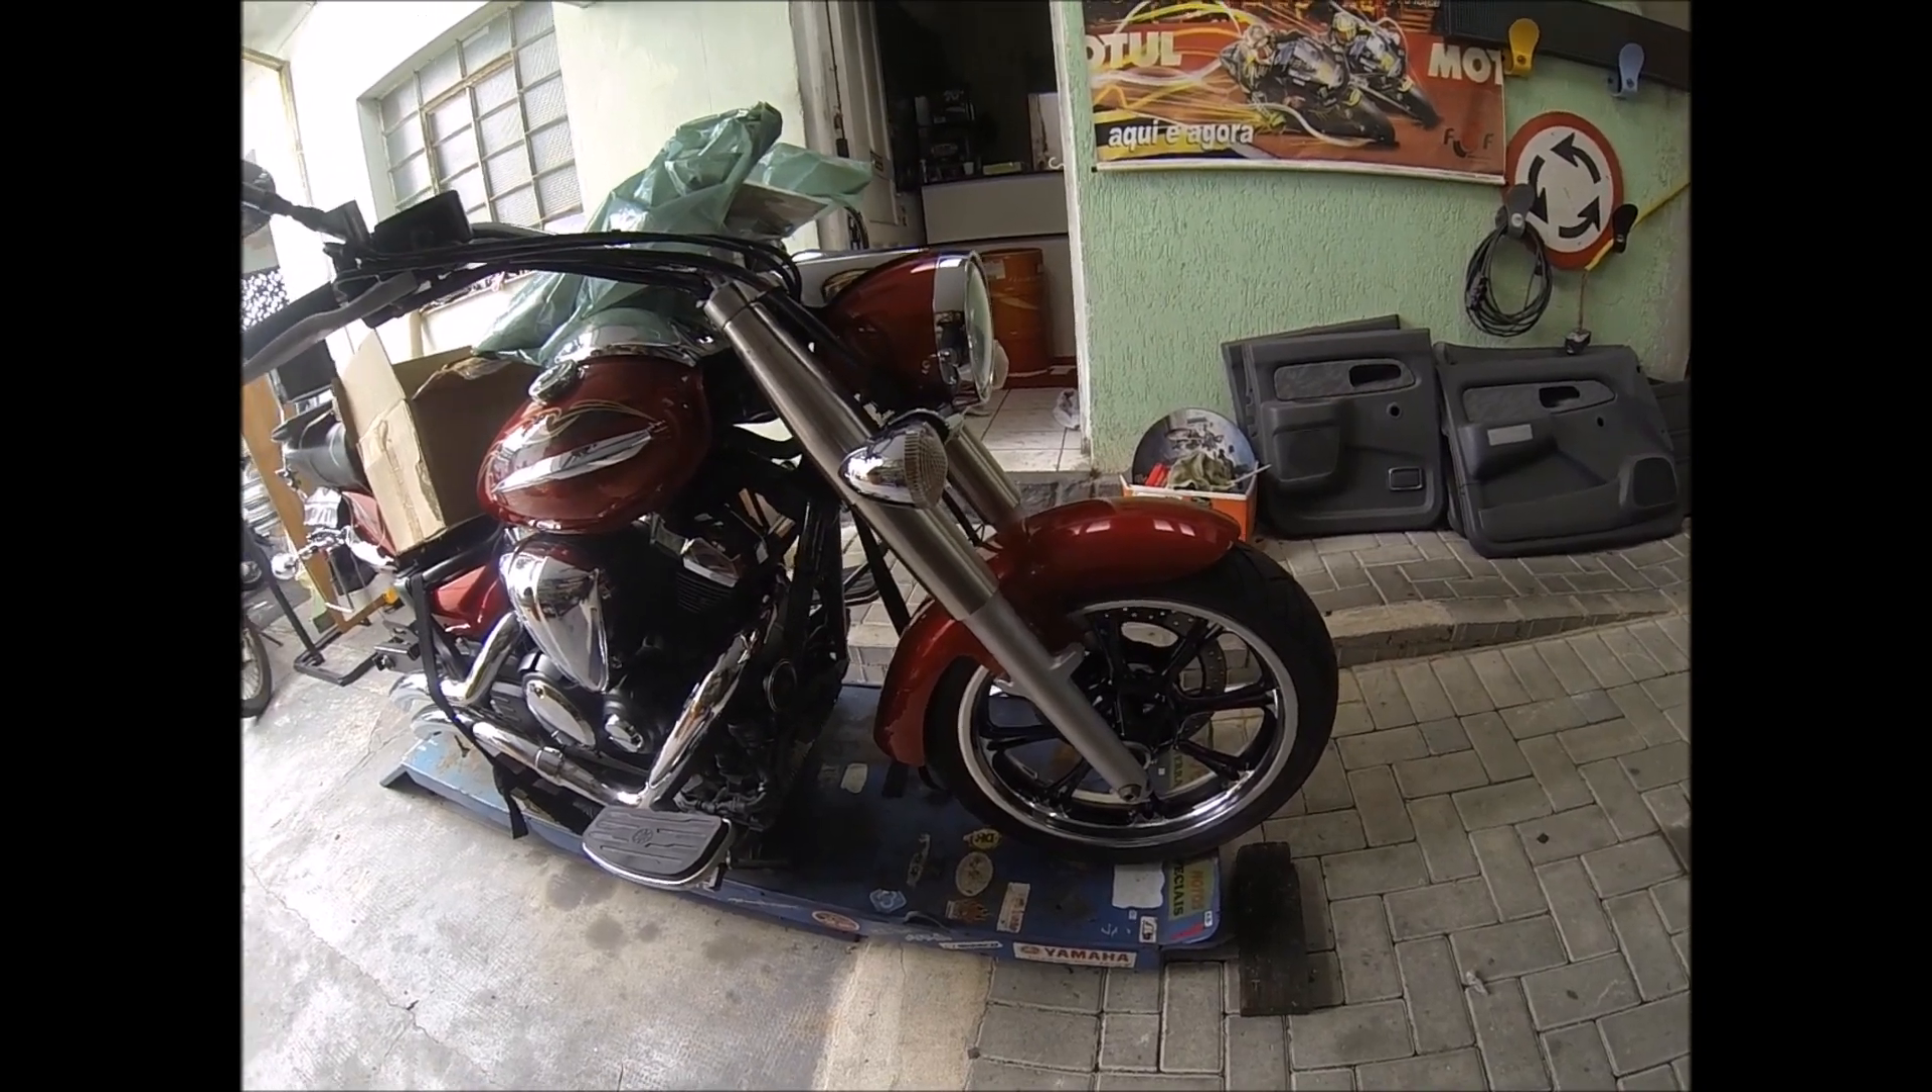Já montei a dianteira aqui Ela já tá começando A se recompor novamente Agora falta montar a traseira.